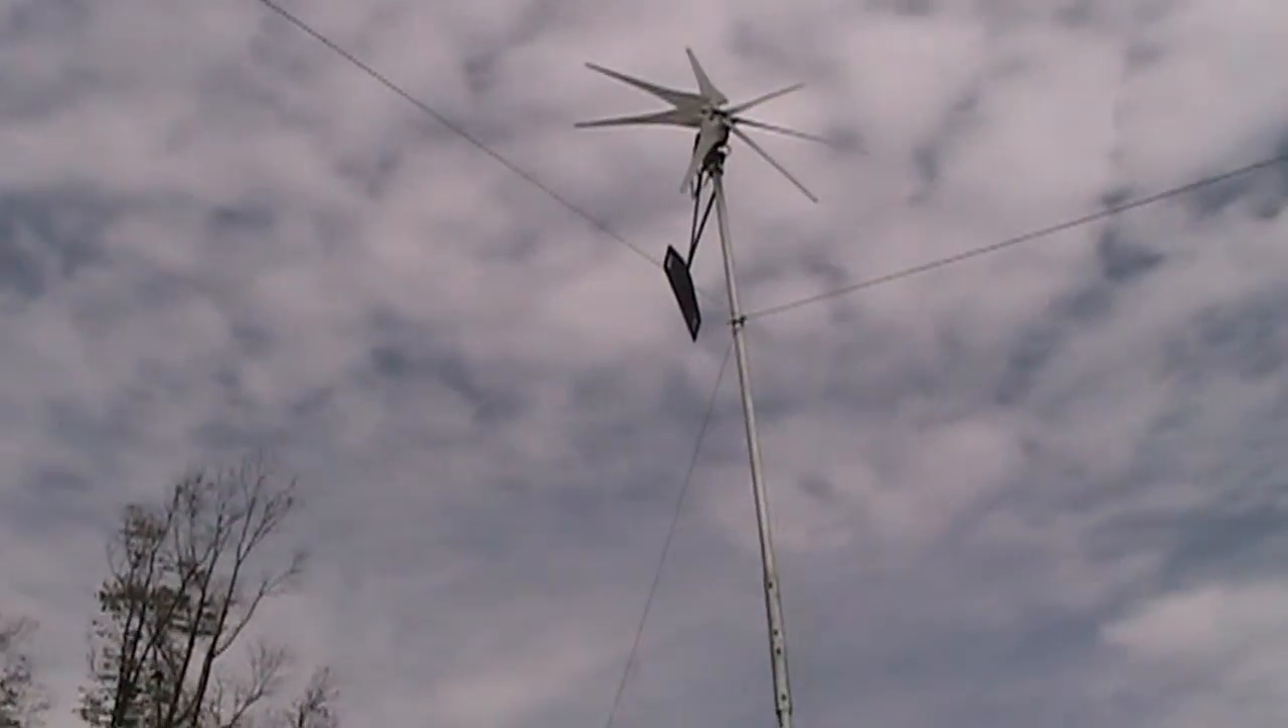So that is our guy wires and our tower. We put it up.